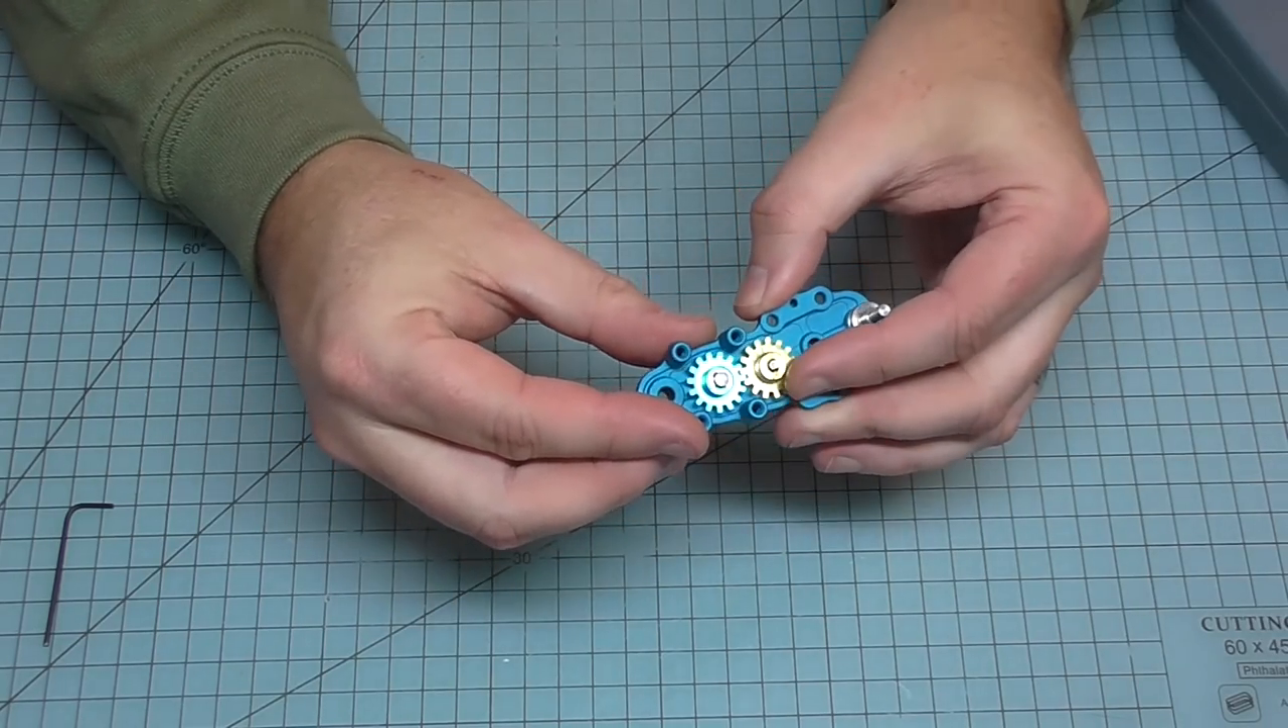Those gears are now interlocked.